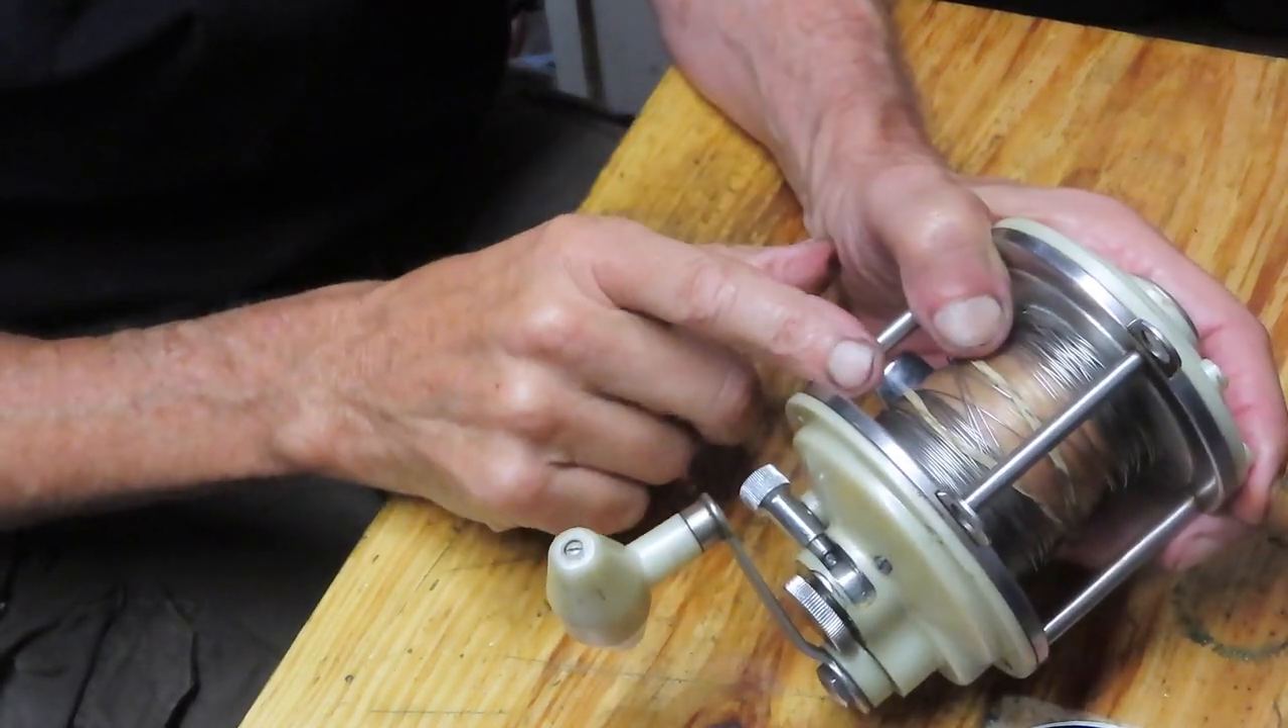Here's a quick editing note. You'll see the reel is reassembled.